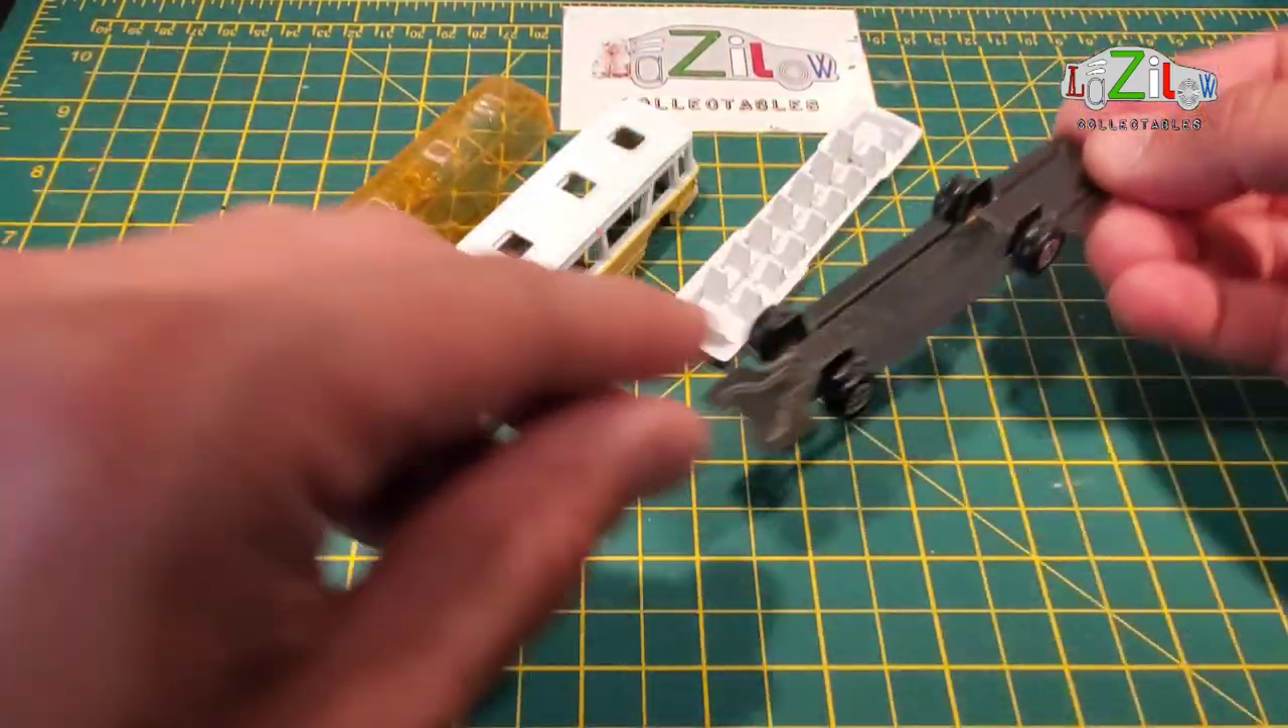So this is the base of the bus and the tires are on it with the wheels.